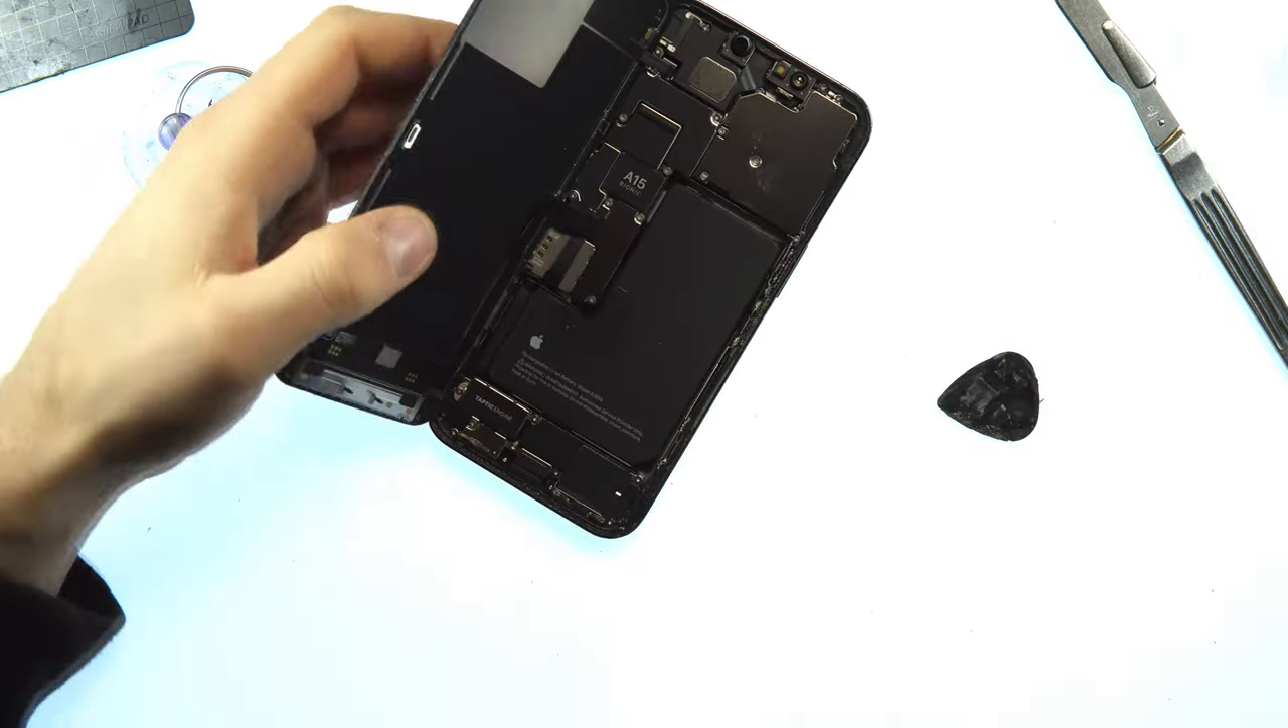The device is open from the right to the left that's for all the new models and yeah now you can see the inside of the iPhone 13 Pro.